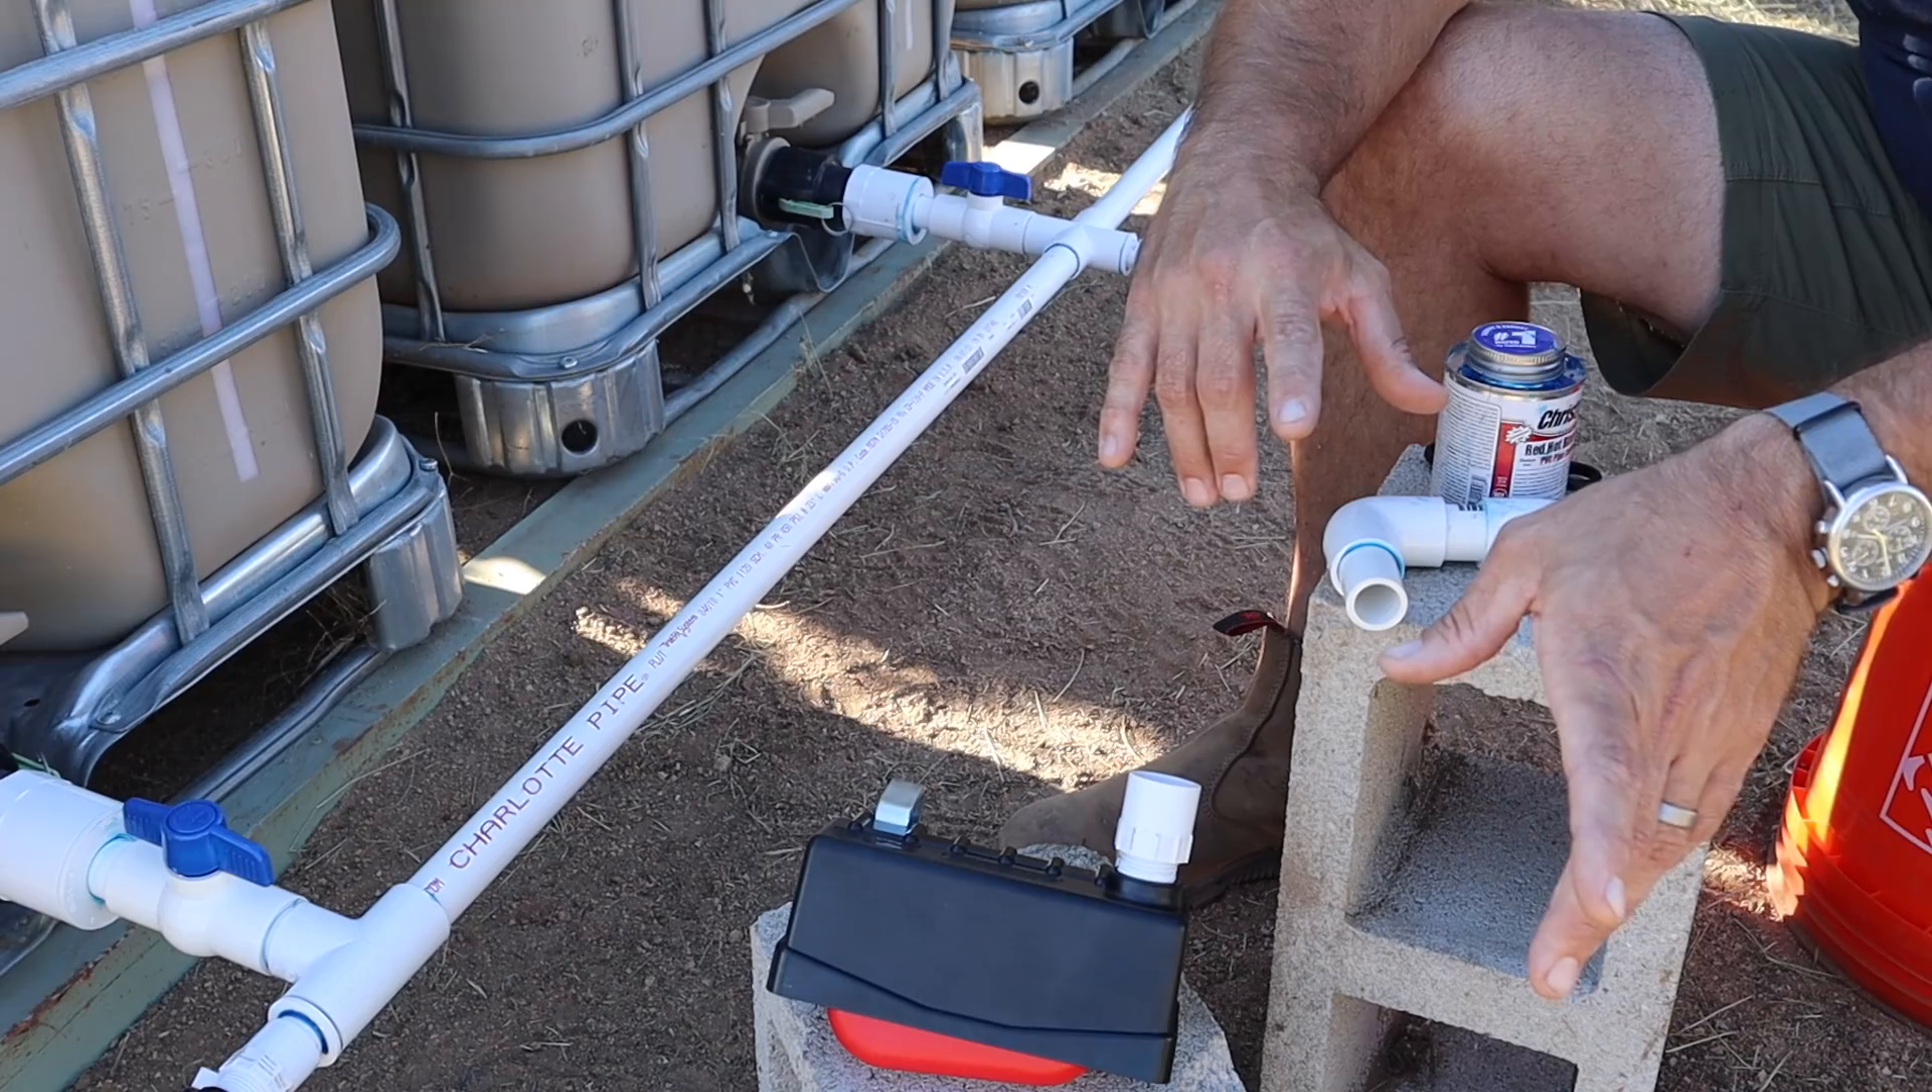So you just saw me link these IBC totes up with this PVC pipe and that will pretty much complete the supply side of this system.